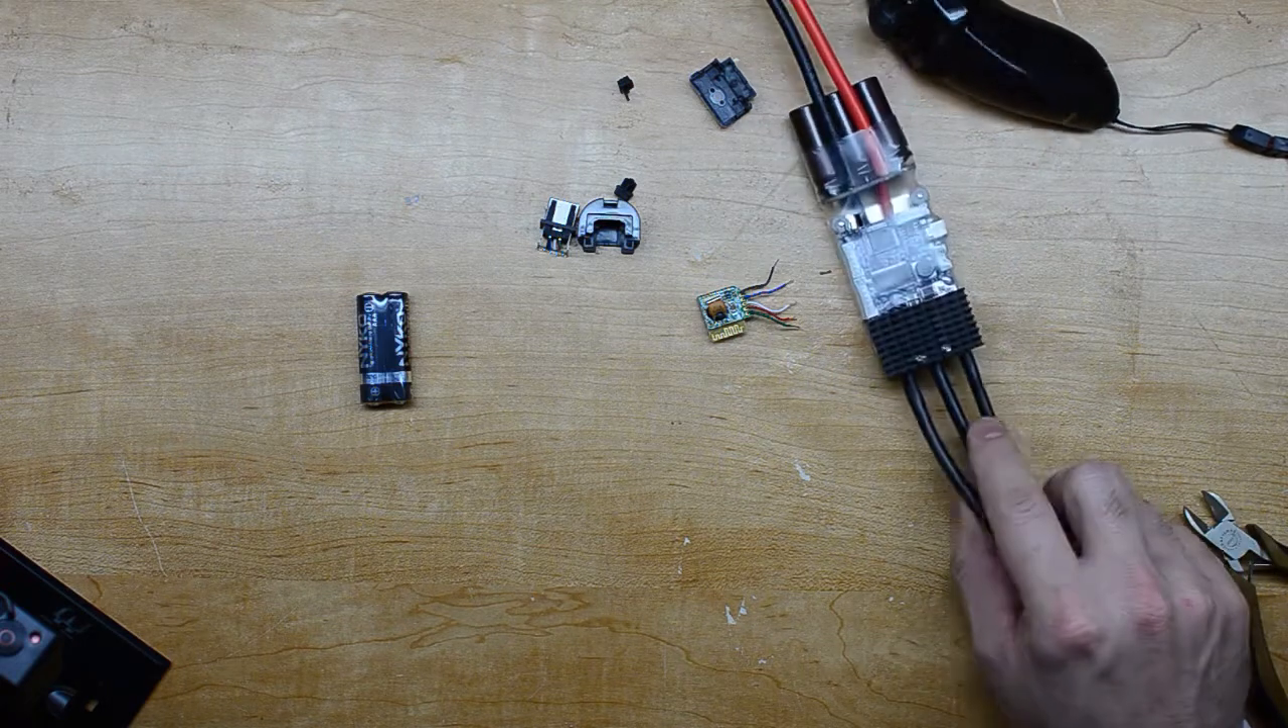I got the extra heat sink on here.